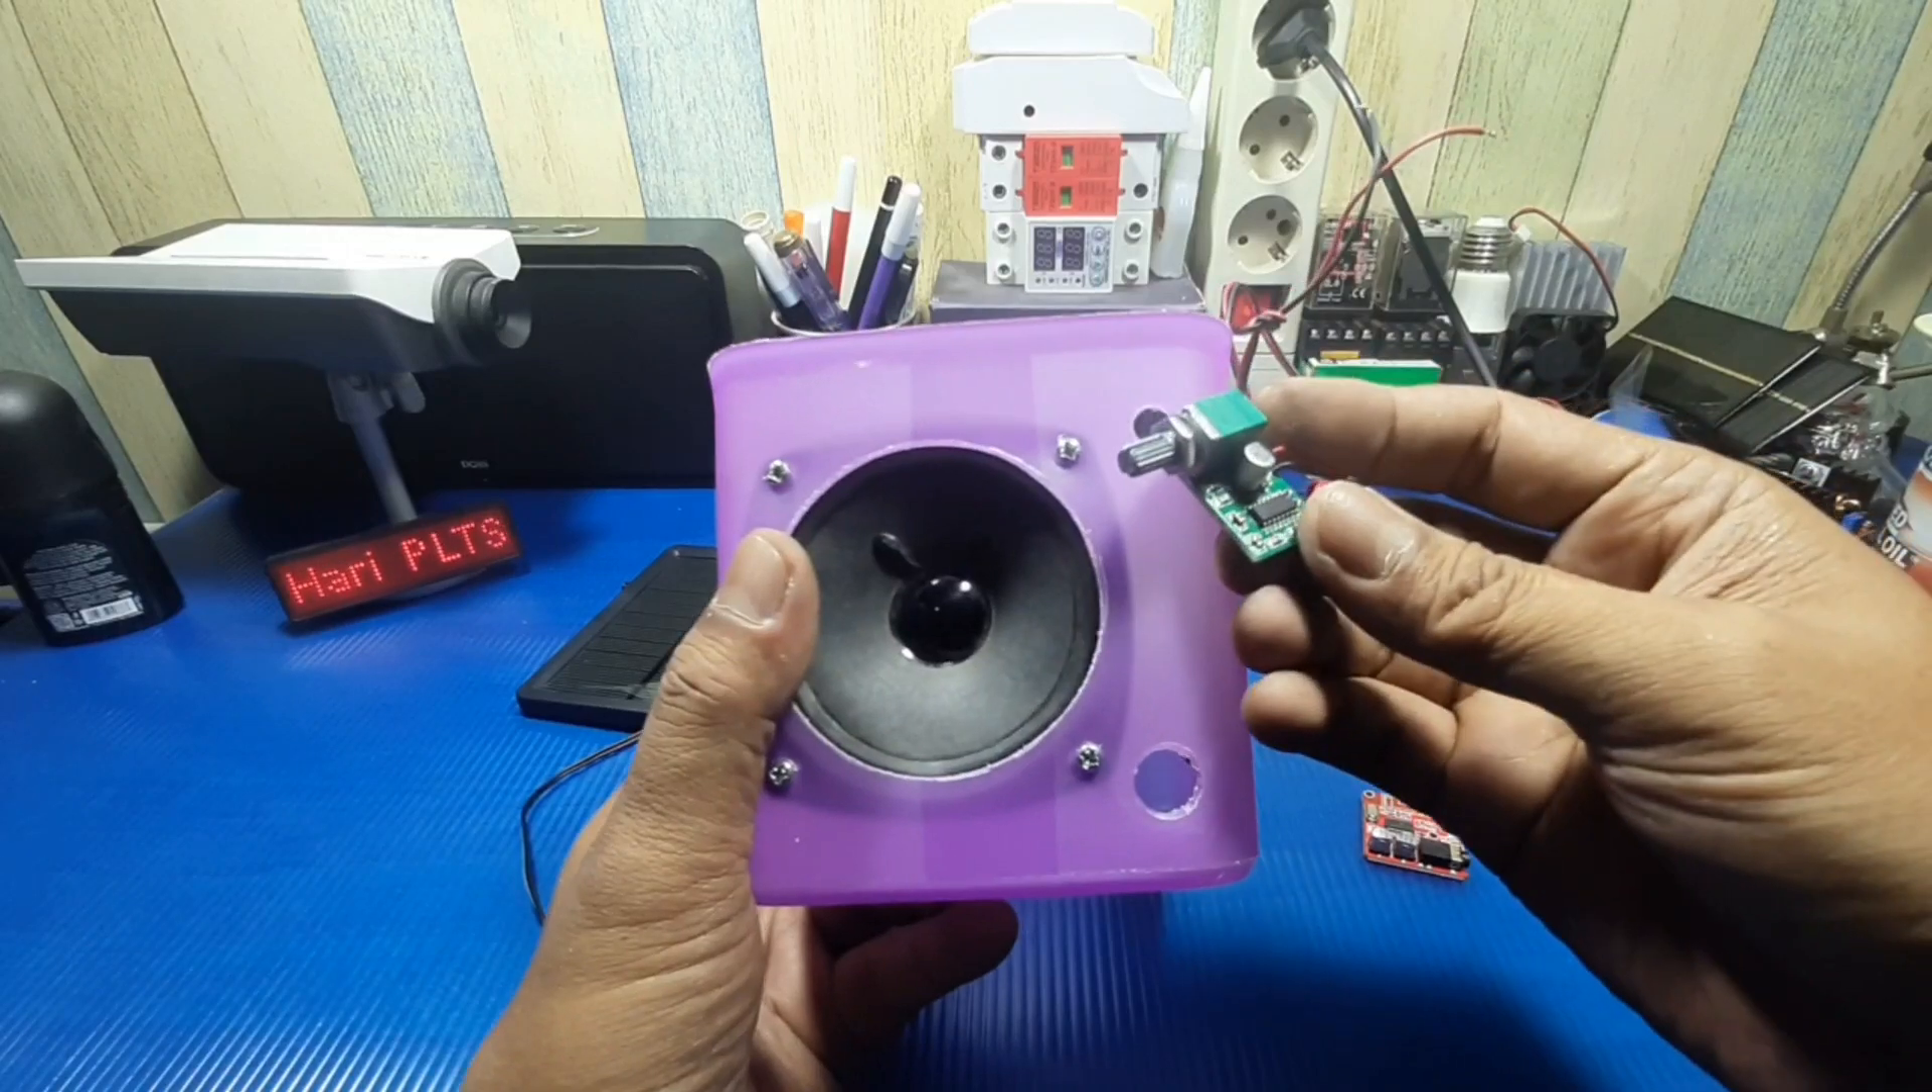Jadi sudah masuknya speakernya kedalam toples nah seperti ini ya.